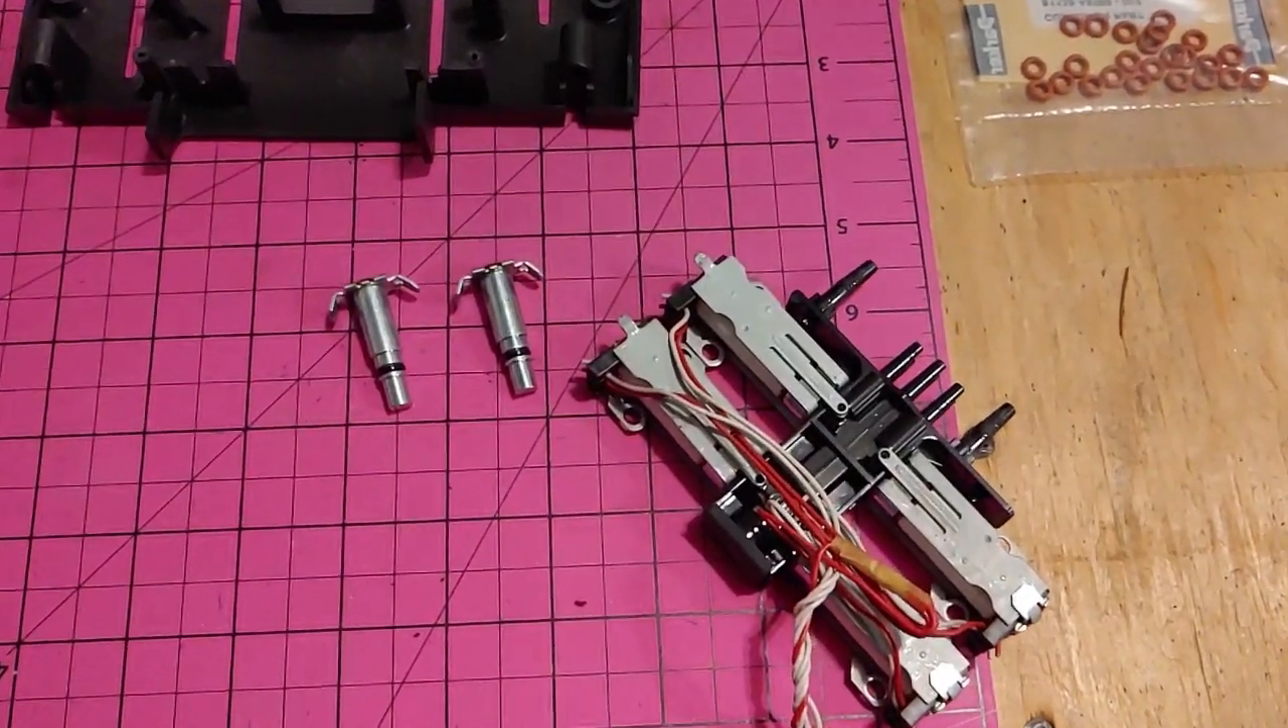So here are two of the four solenoids removed.